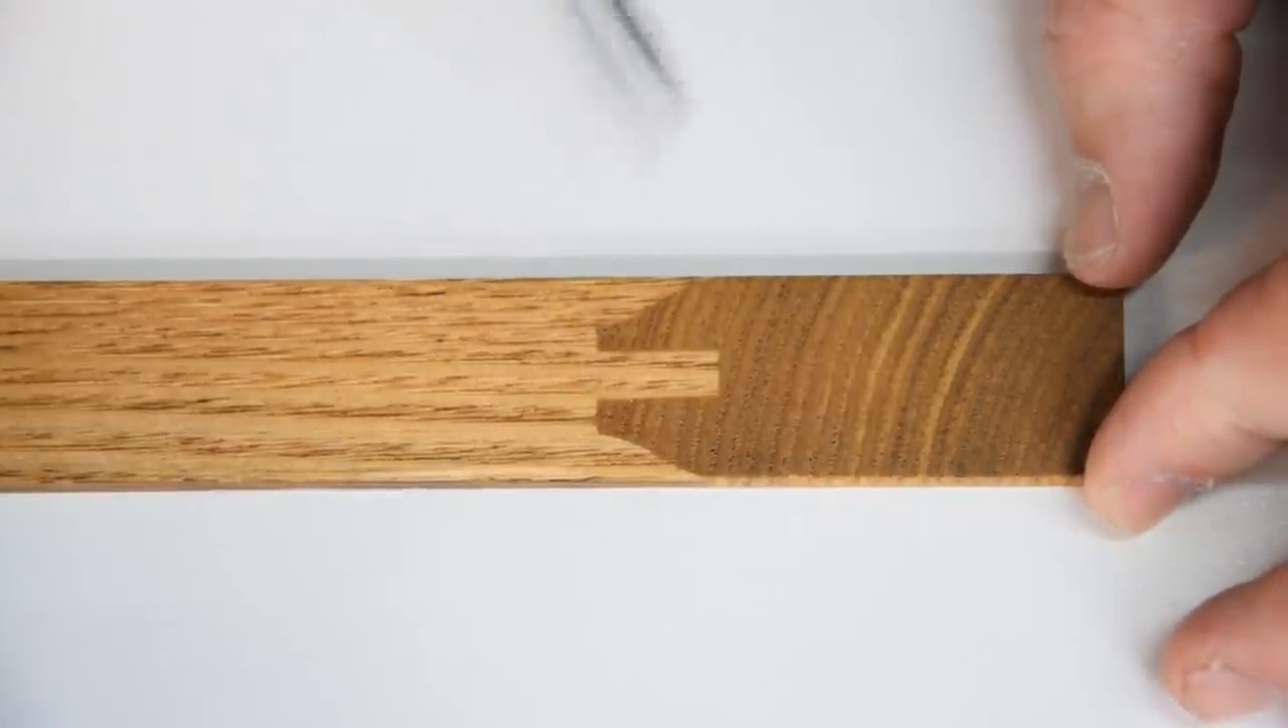On voit bien notre assemblage entre notre premier profil et notre contre-profil.